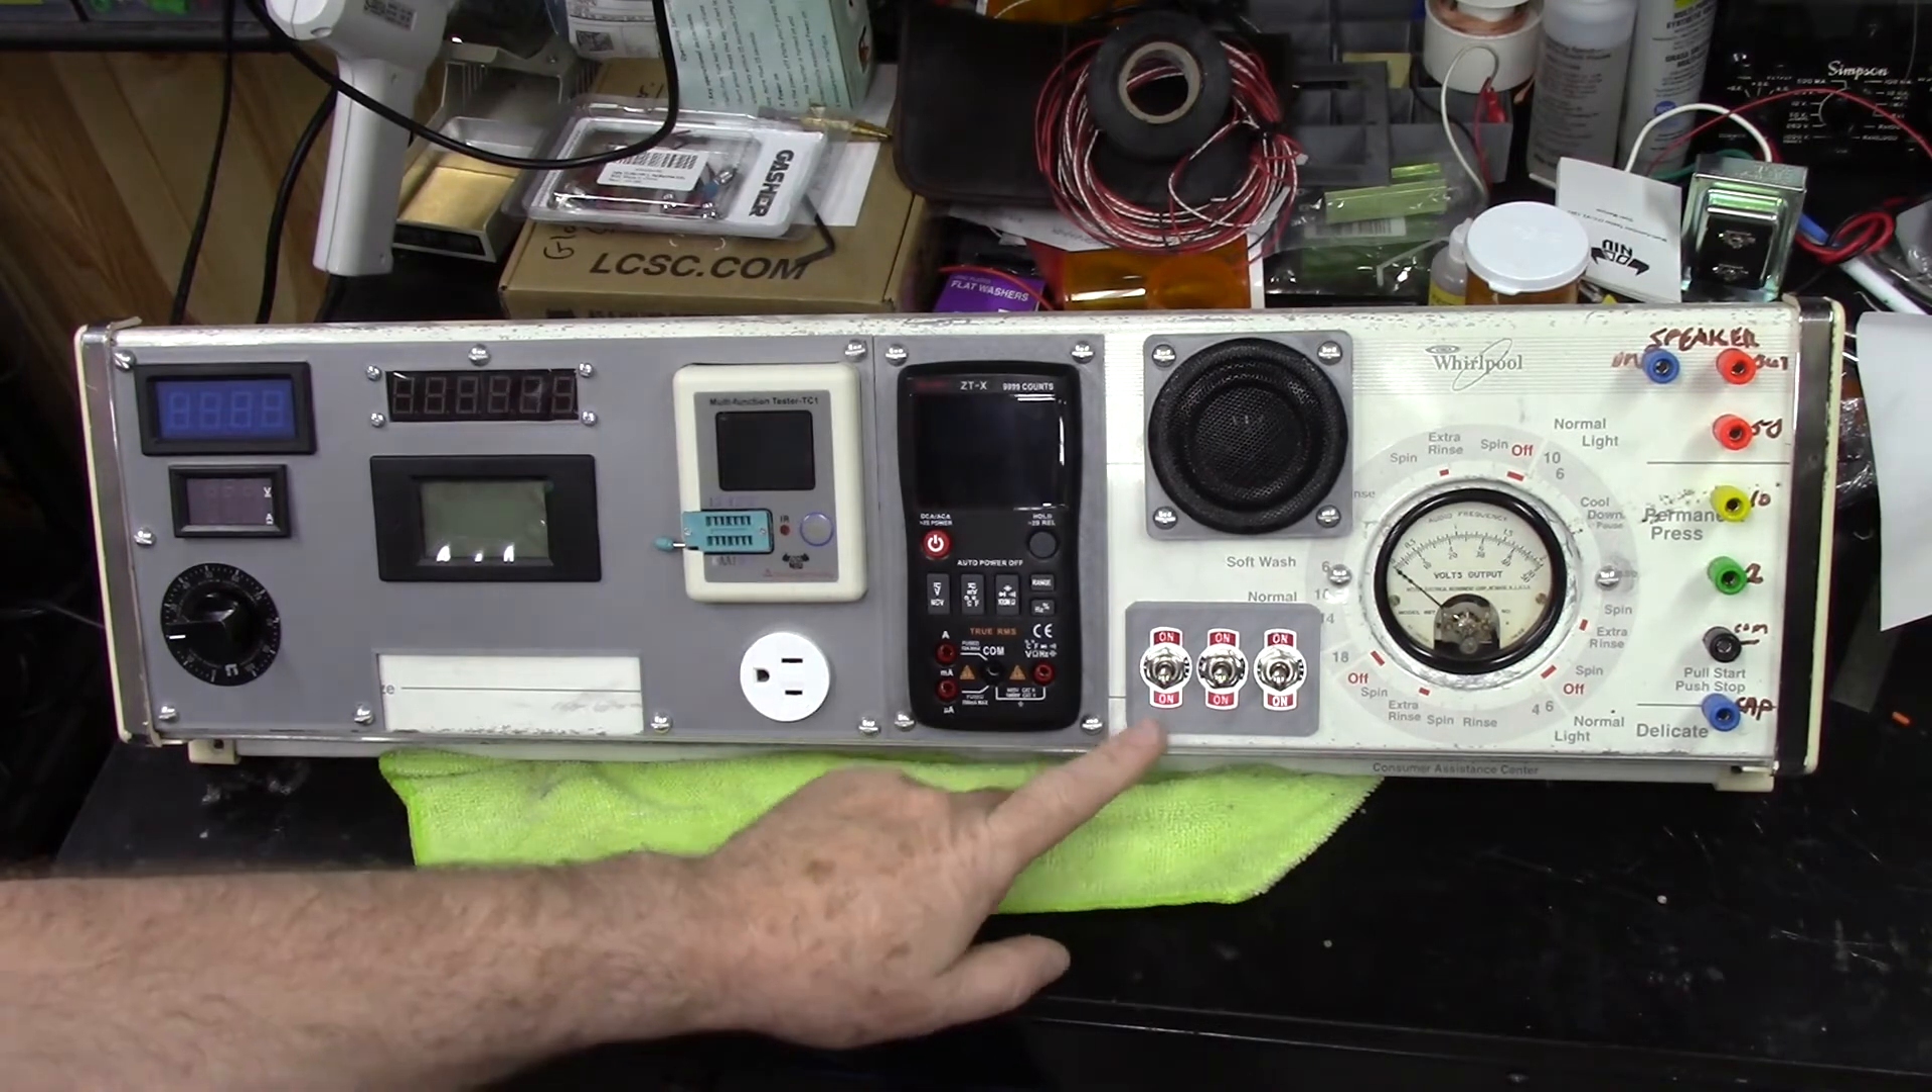So, this is what I've got done right now, and, since the last time you saw it, what I have added is the switches for the speaker slash dummy load.